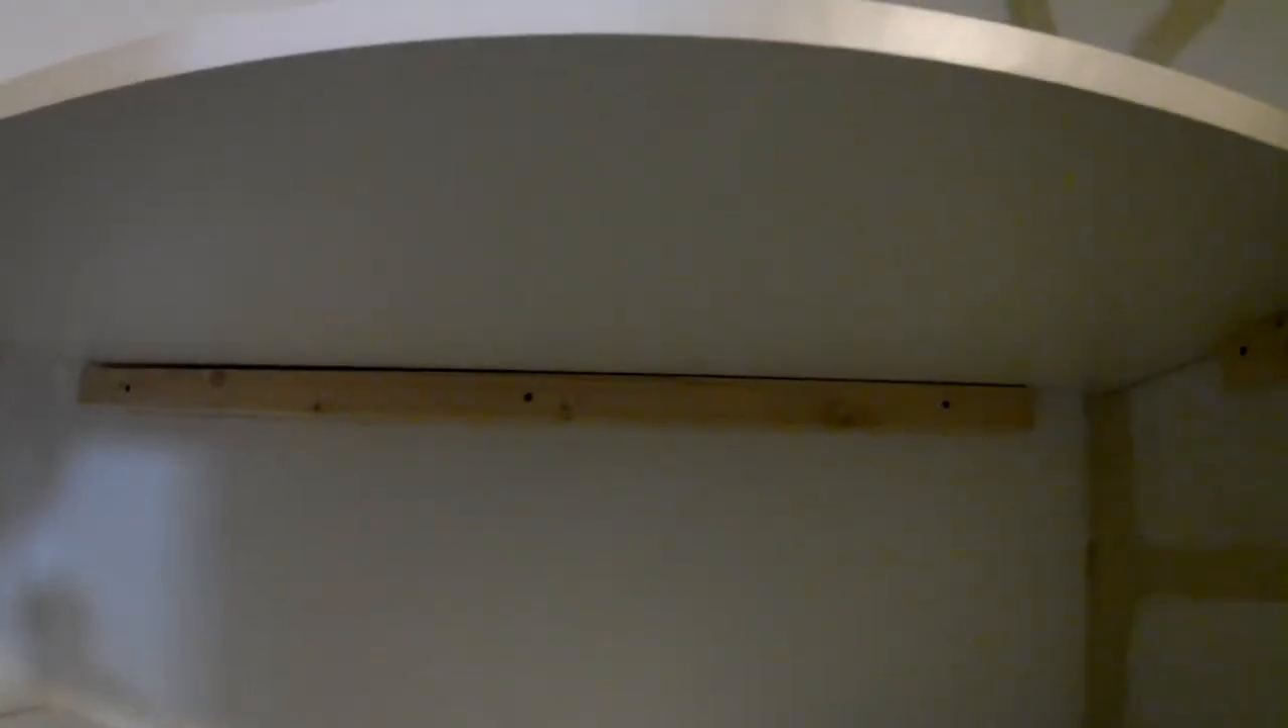Once again though I've got a bit of a gap under the shelf there which is odd given that I measured the whole thing quite carefully with the spirit level.